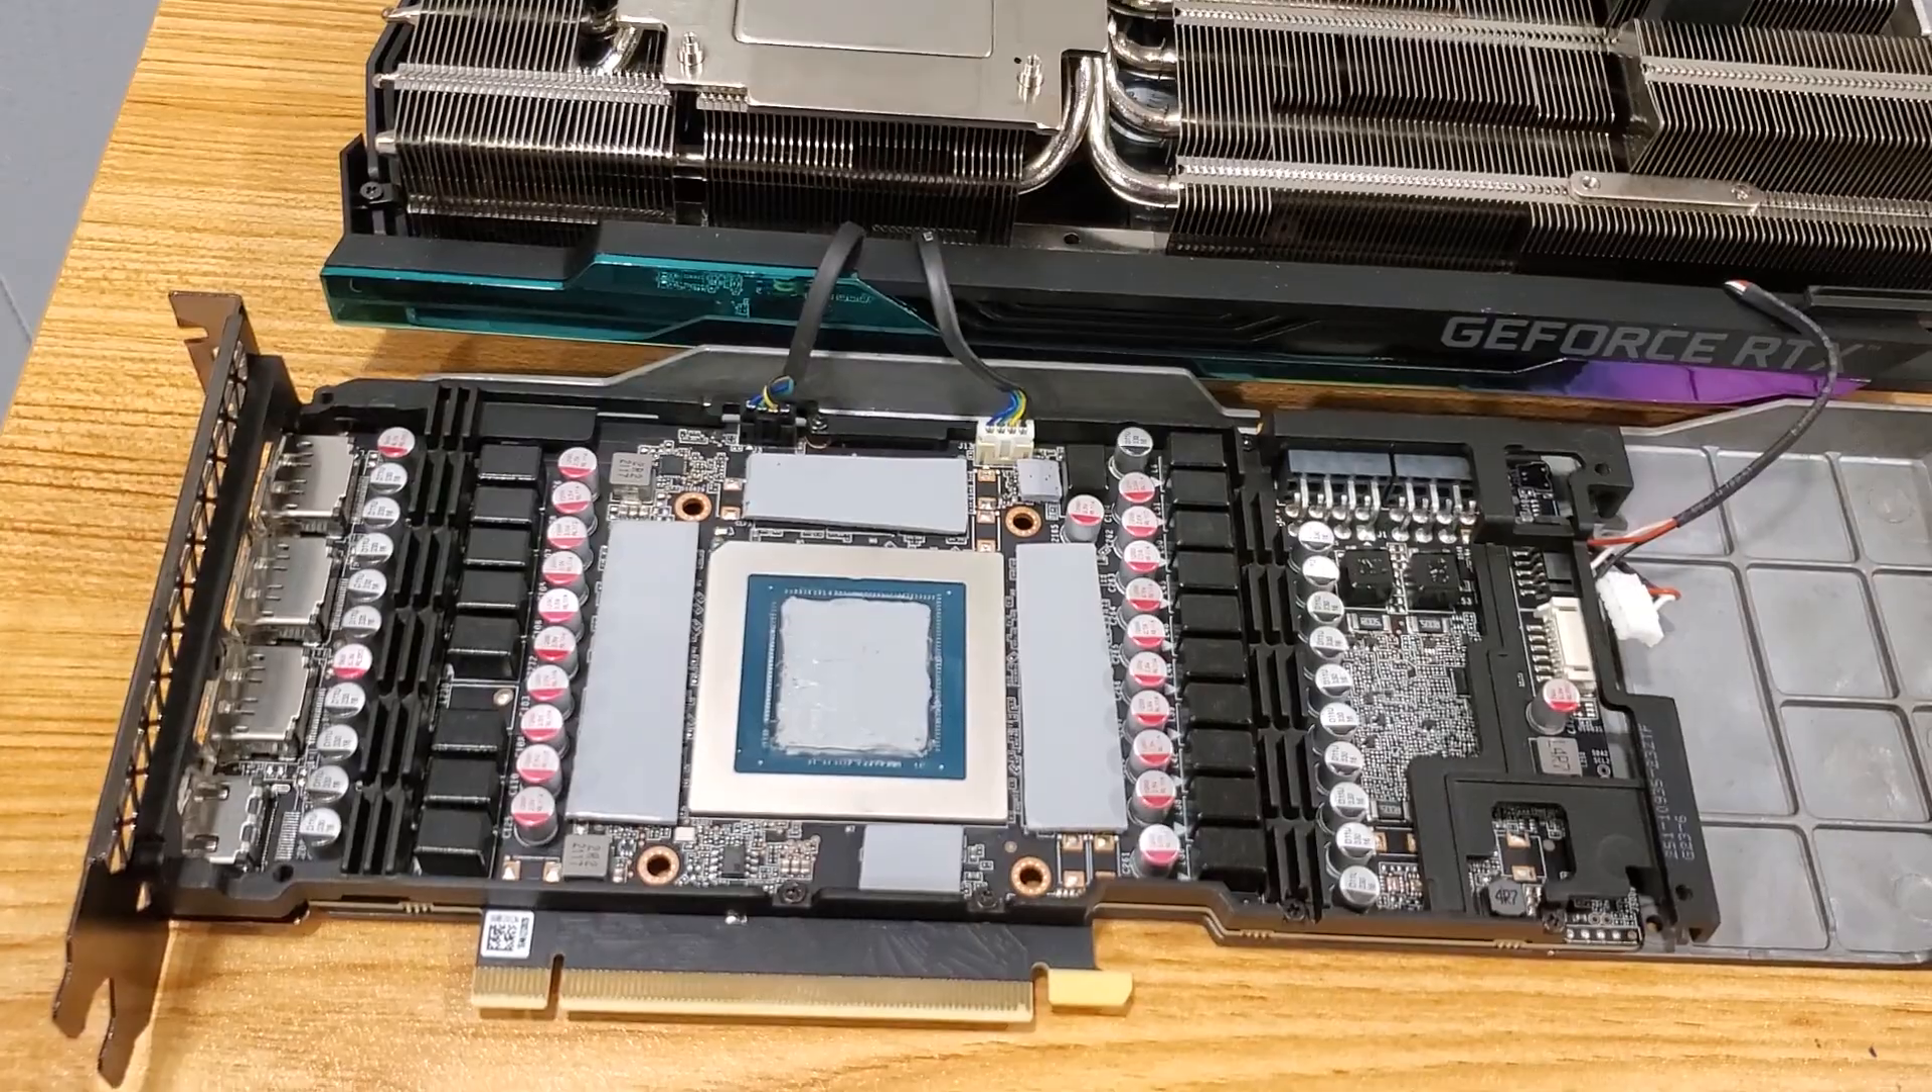Now that we have all the thermal pads and thermal paste reapplied, we now have to reassemble it.